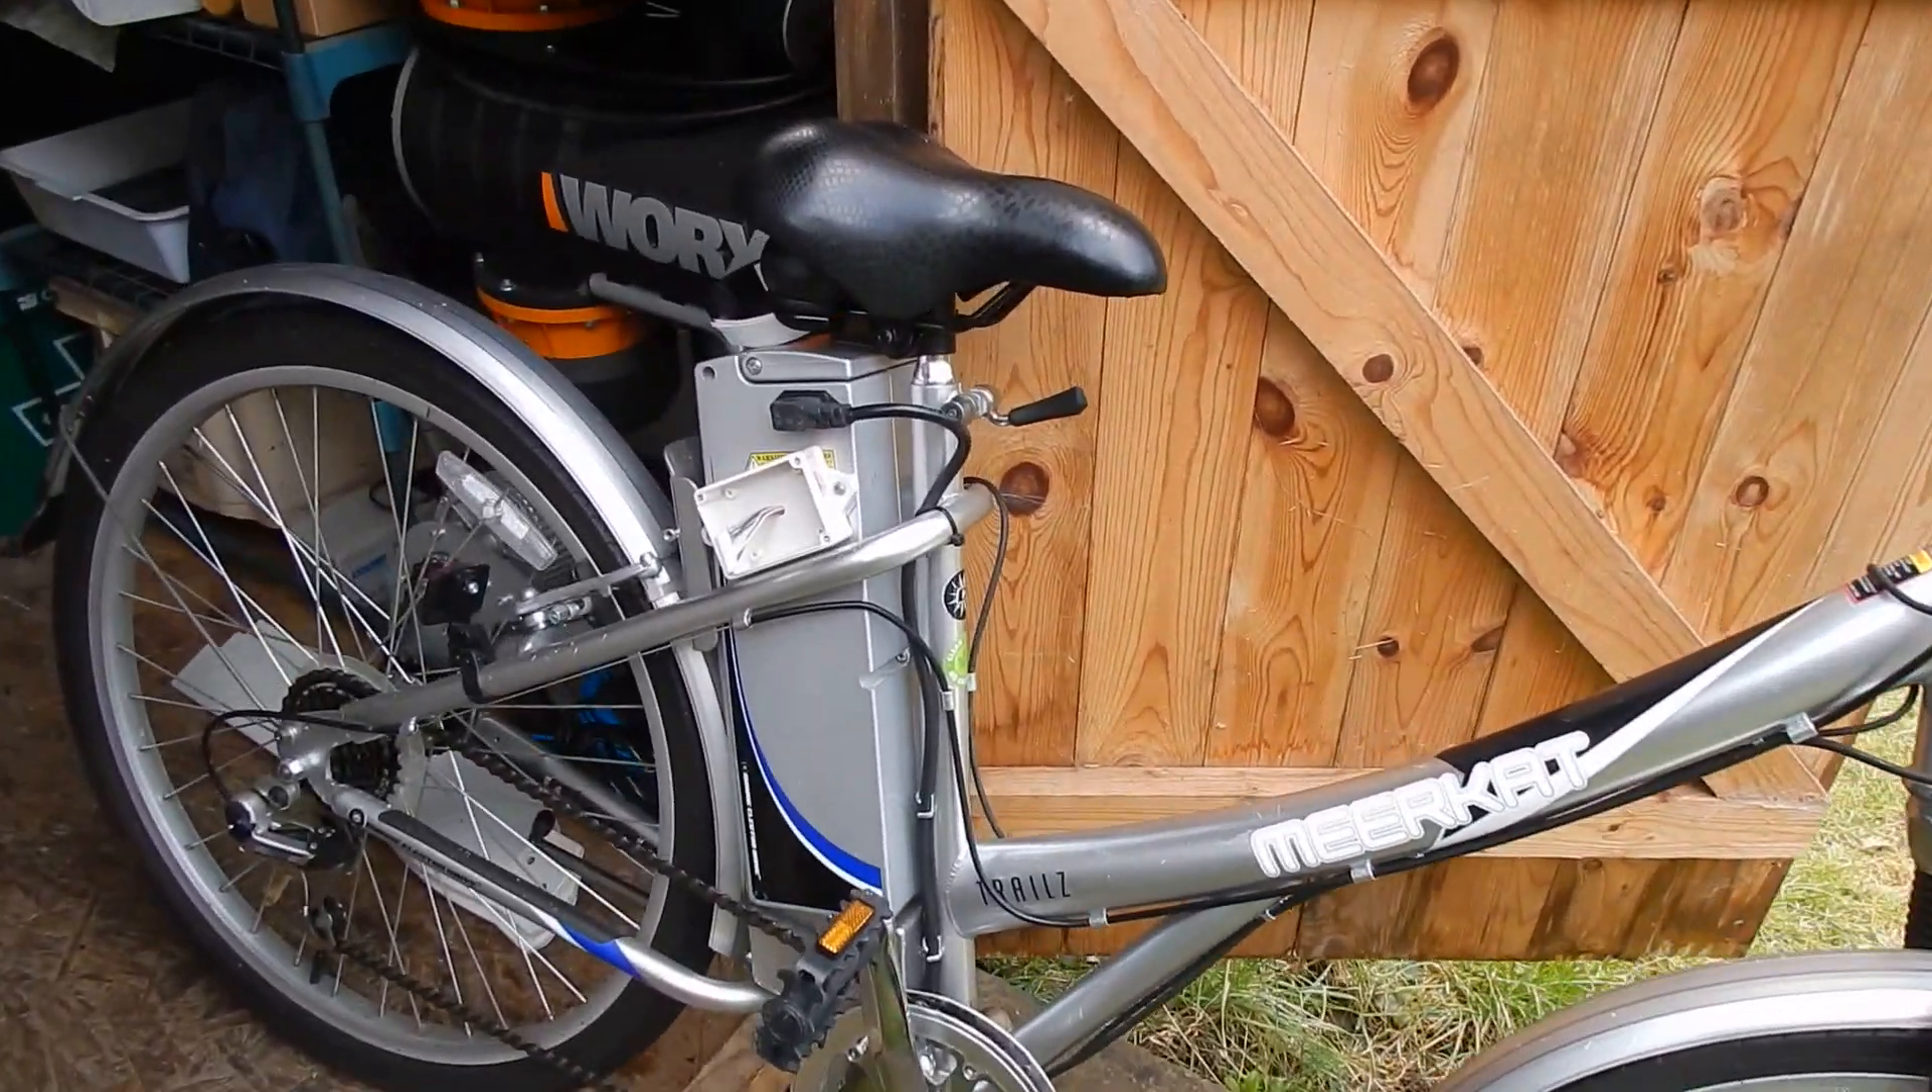I didn't put the cover on this little box, which was a bit silly.